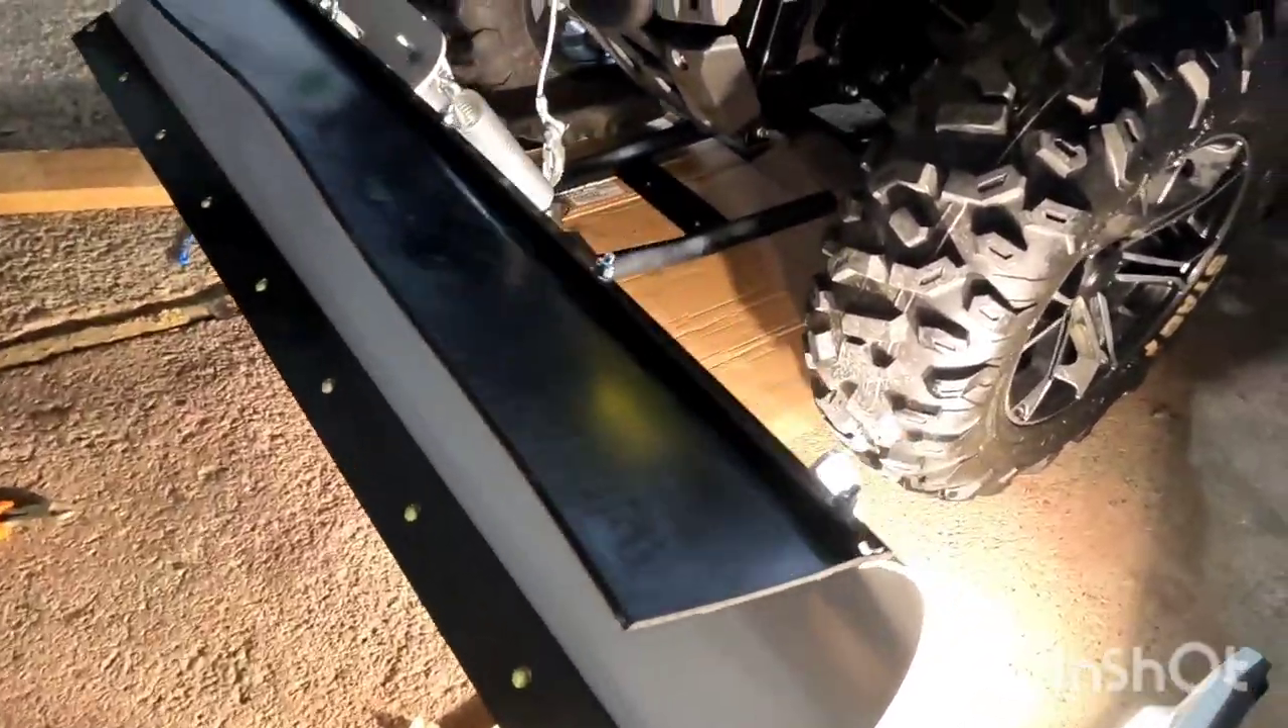Alright, I have the snow flap on.